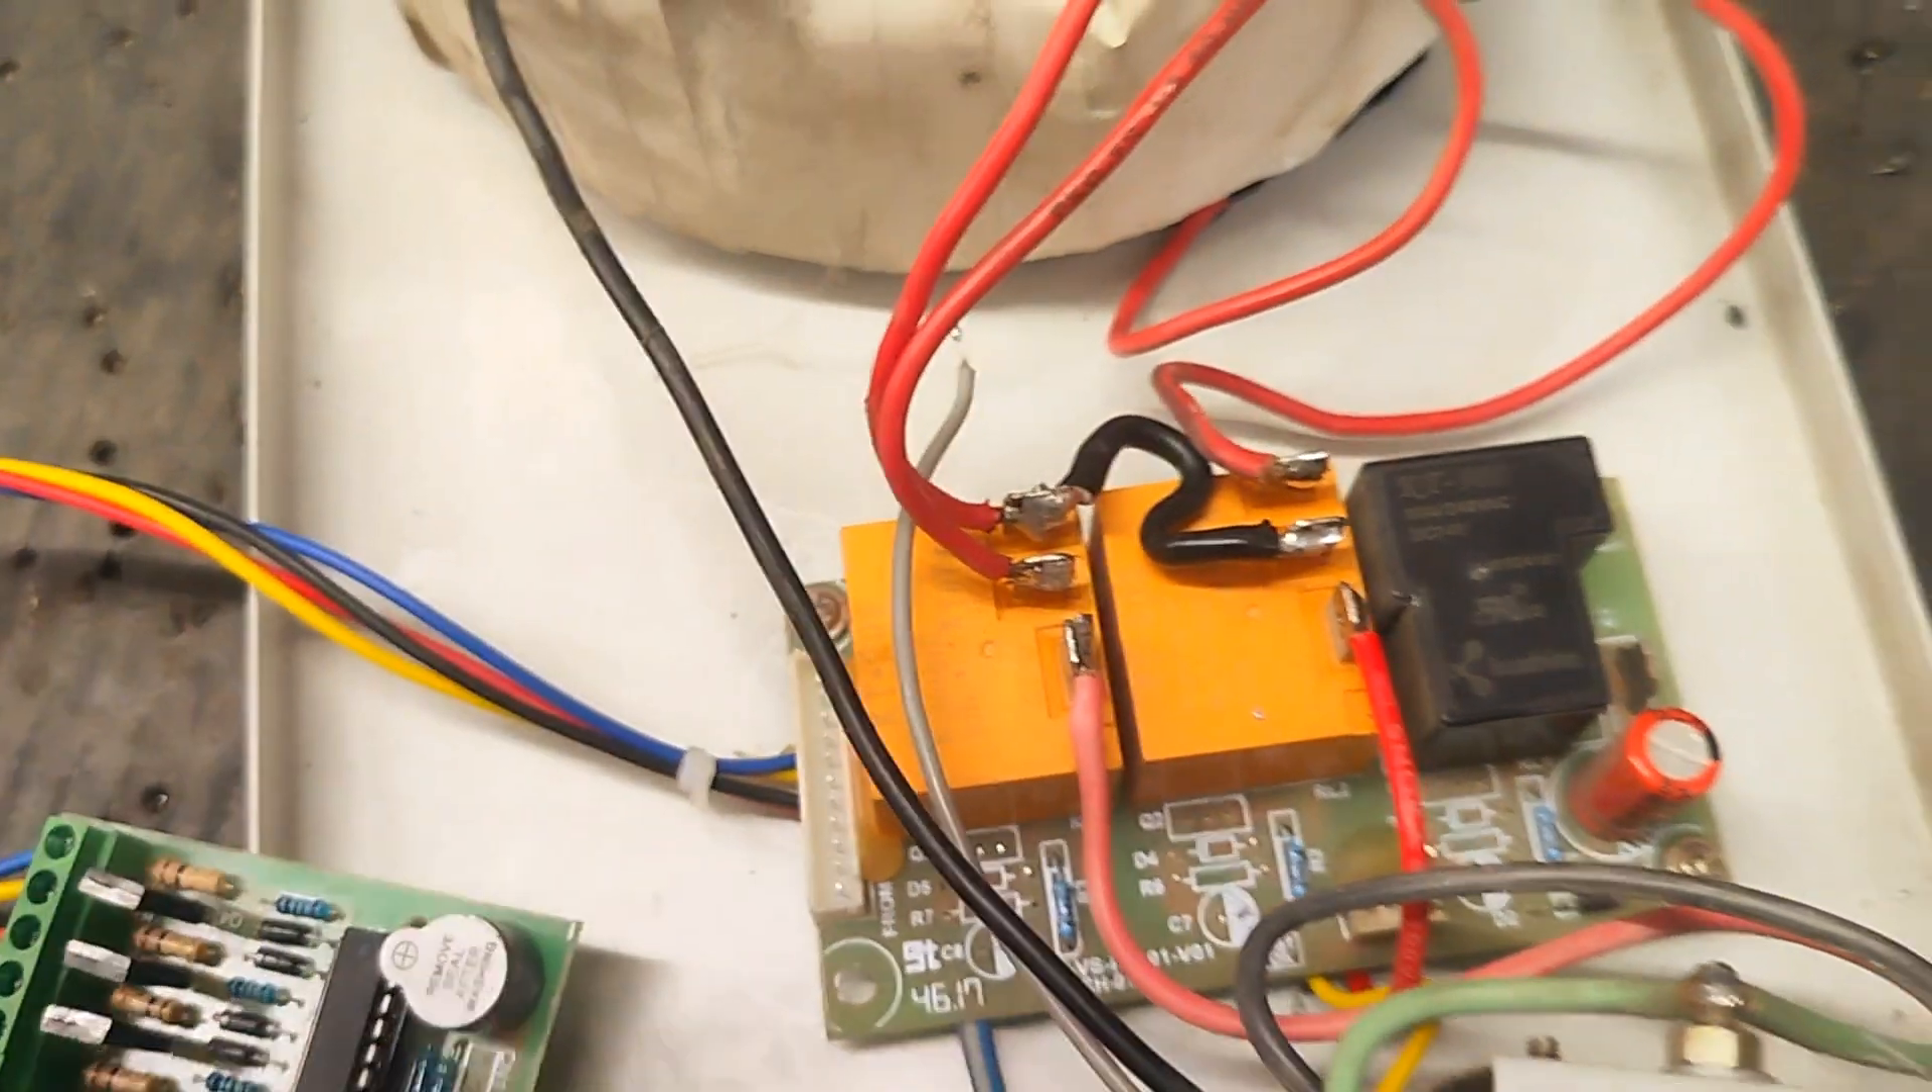देख सकते हैं दोस्तो relay की wiring भी मैंने कर दी है।